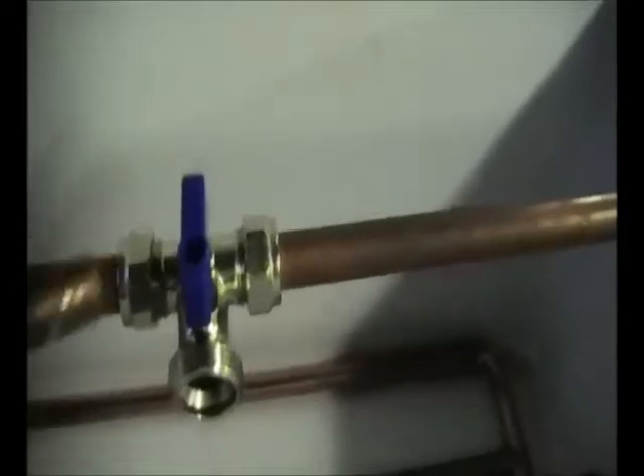As you can see i've already got the t-joints in position.